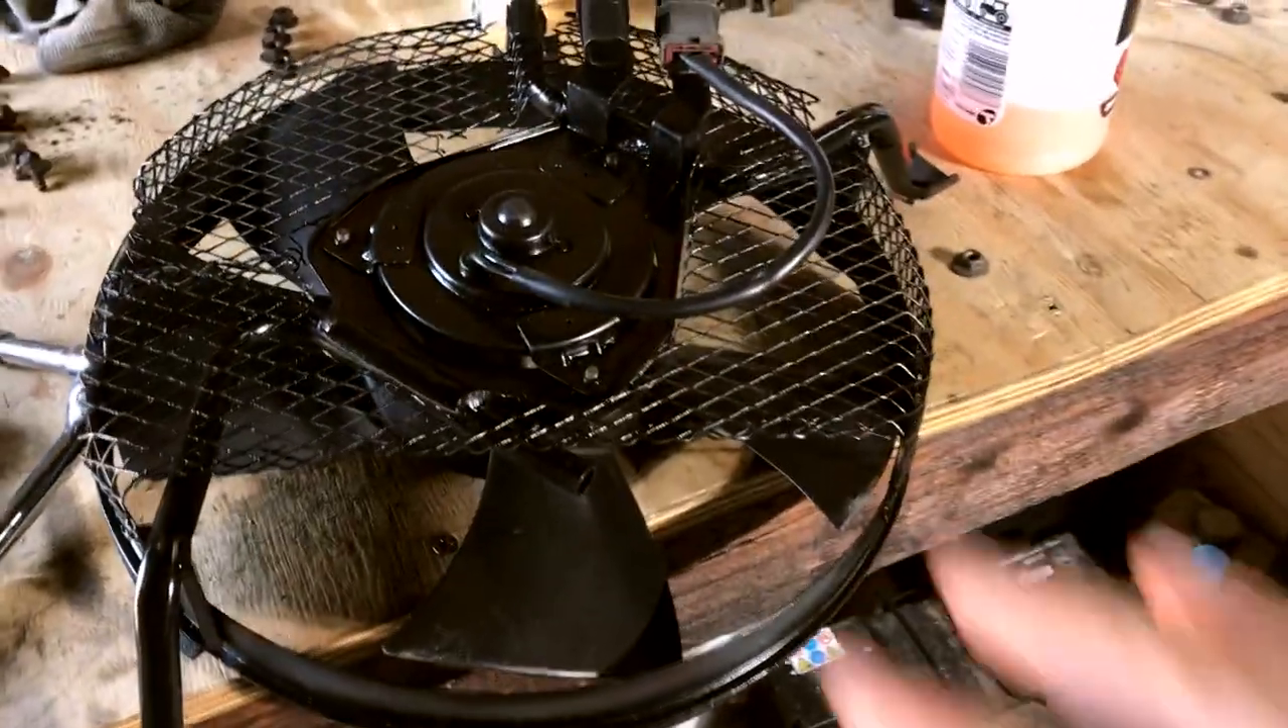I reassembled the AC condenser fan which is useful so I got that ready to go on the car.